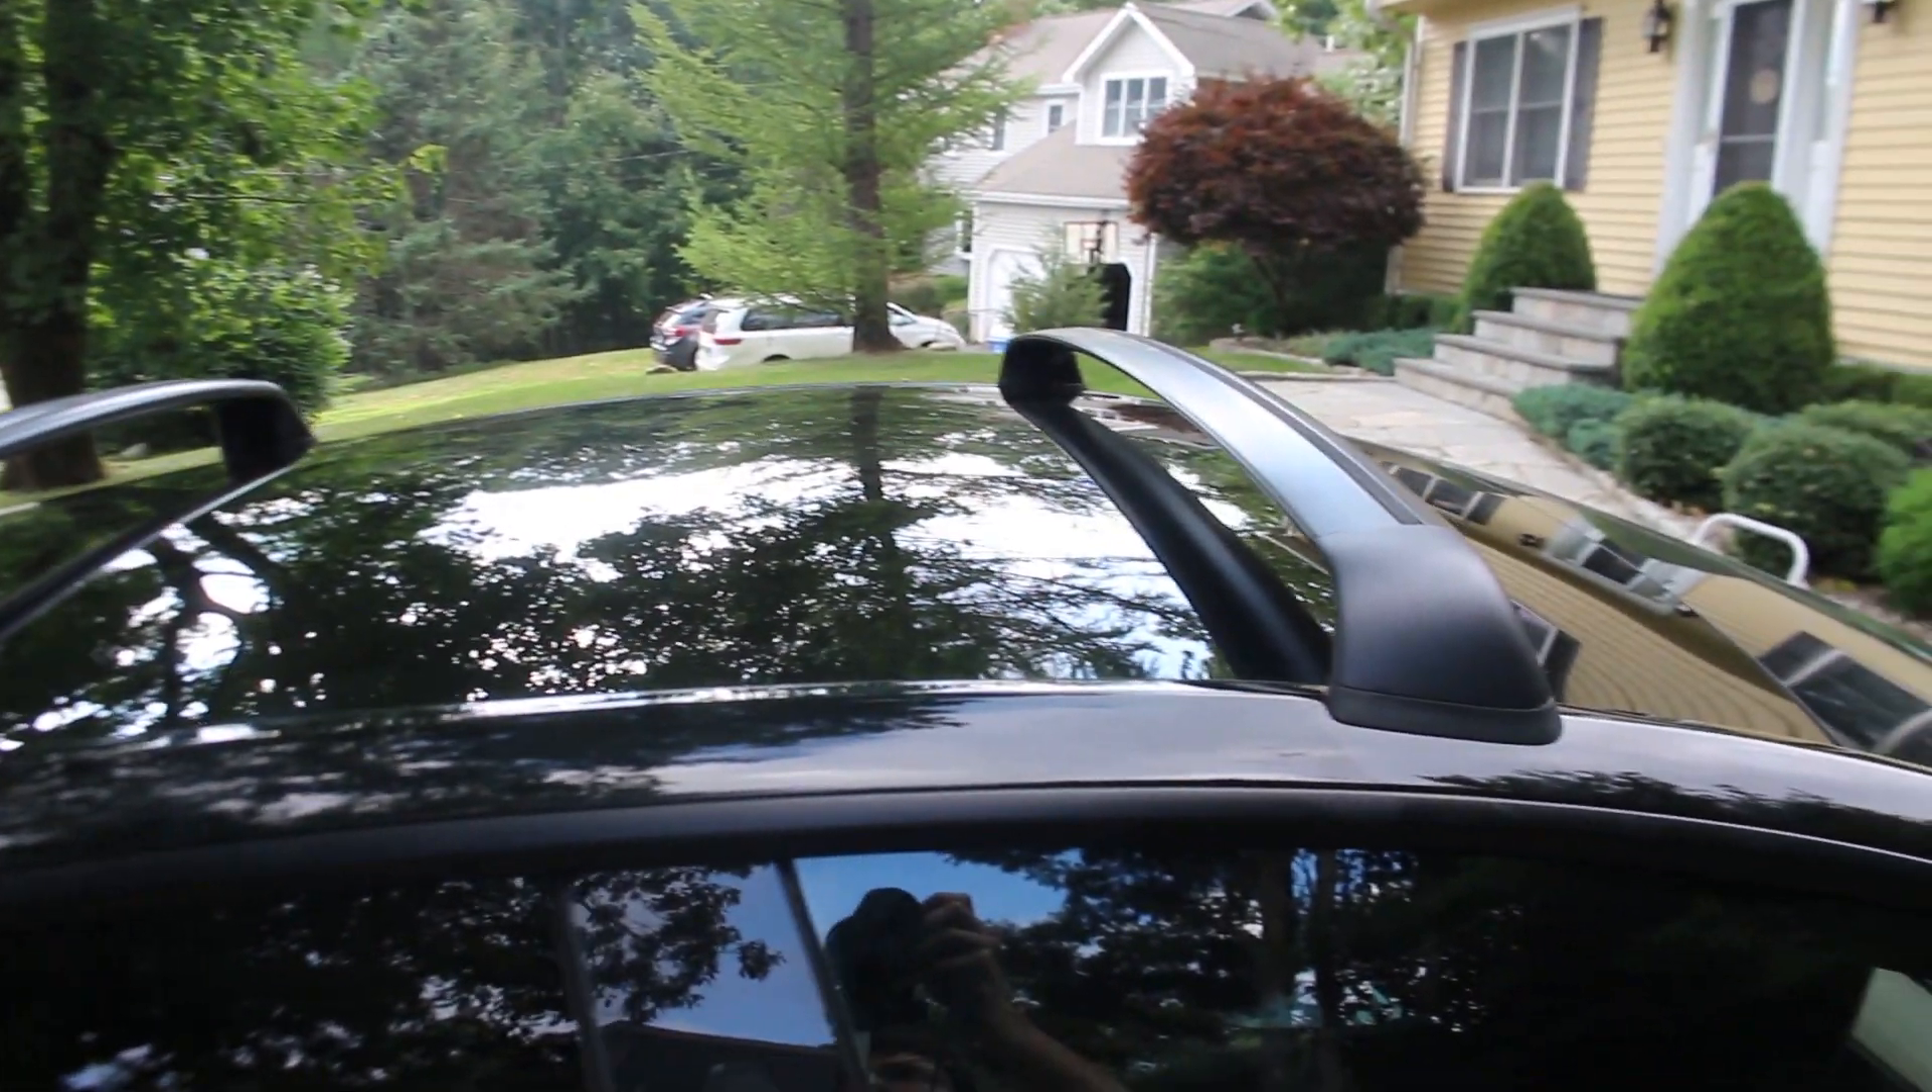And just like that, your Tesla Model Y roof rack is installed and ready for action.